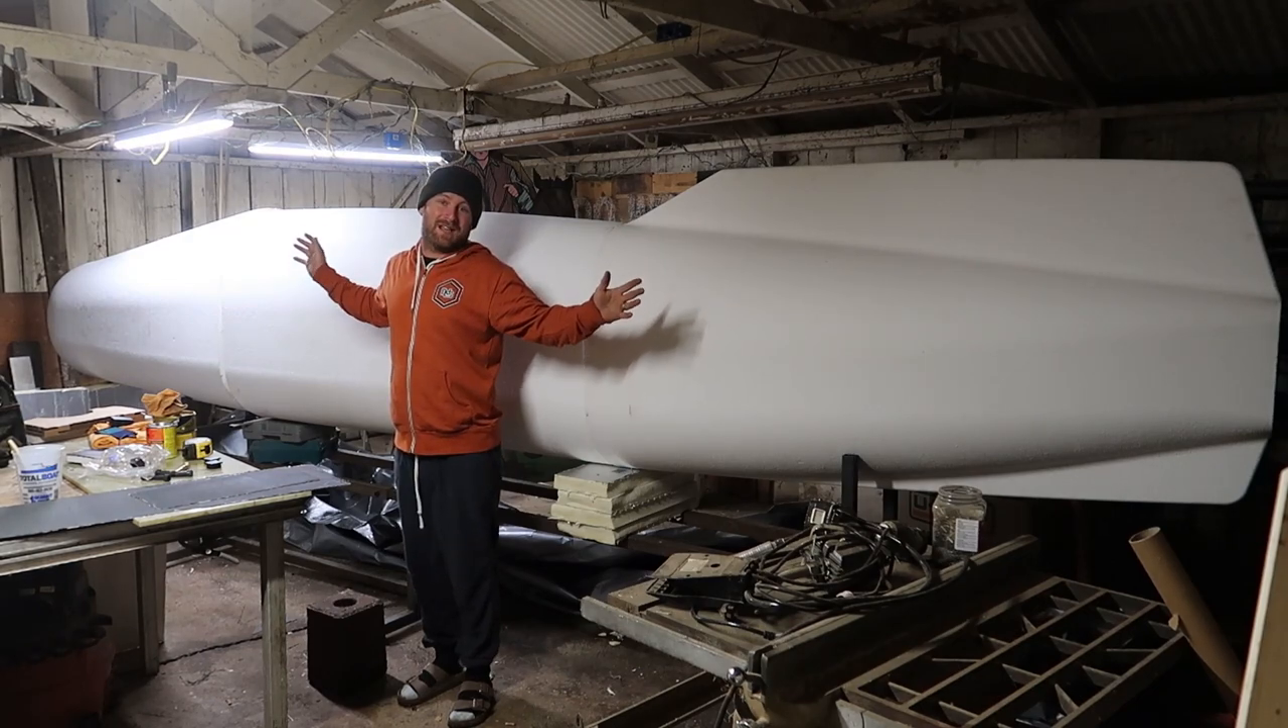All right well i got all three pieces assembled and it's a lot bigger than i thought it was going to be.